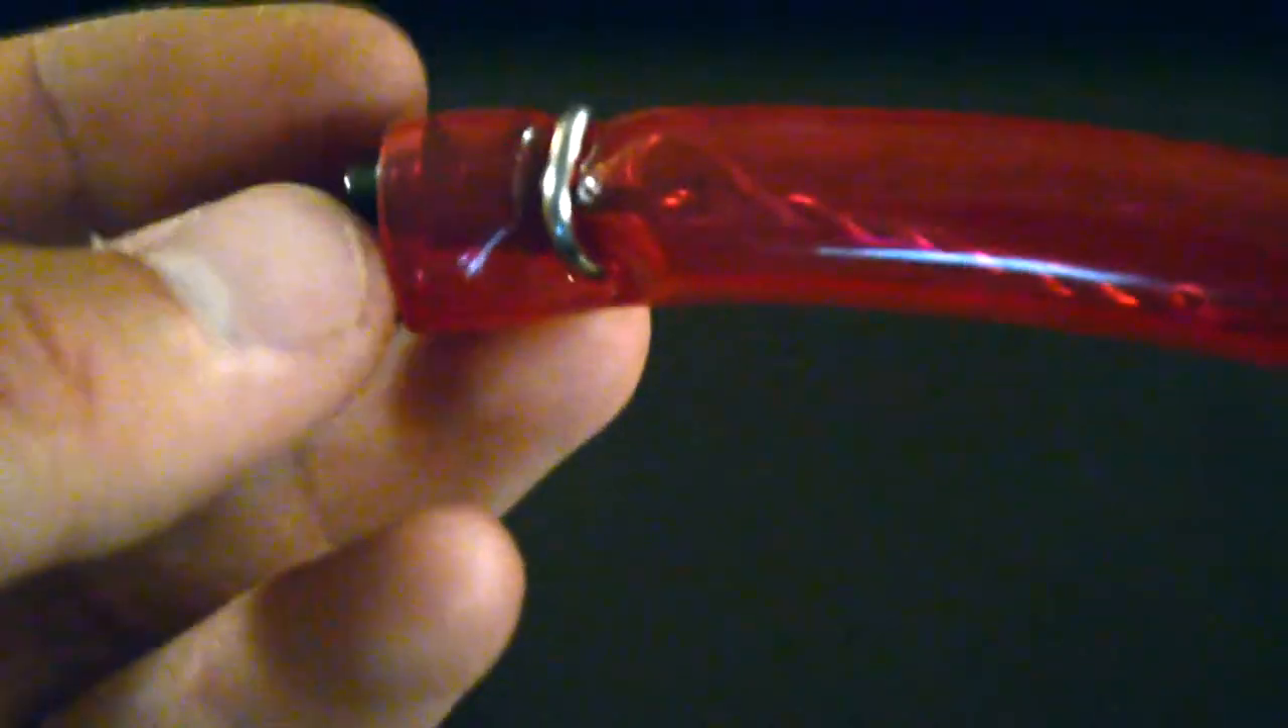This is now what the hog ring looks like attached to the top of the tube.